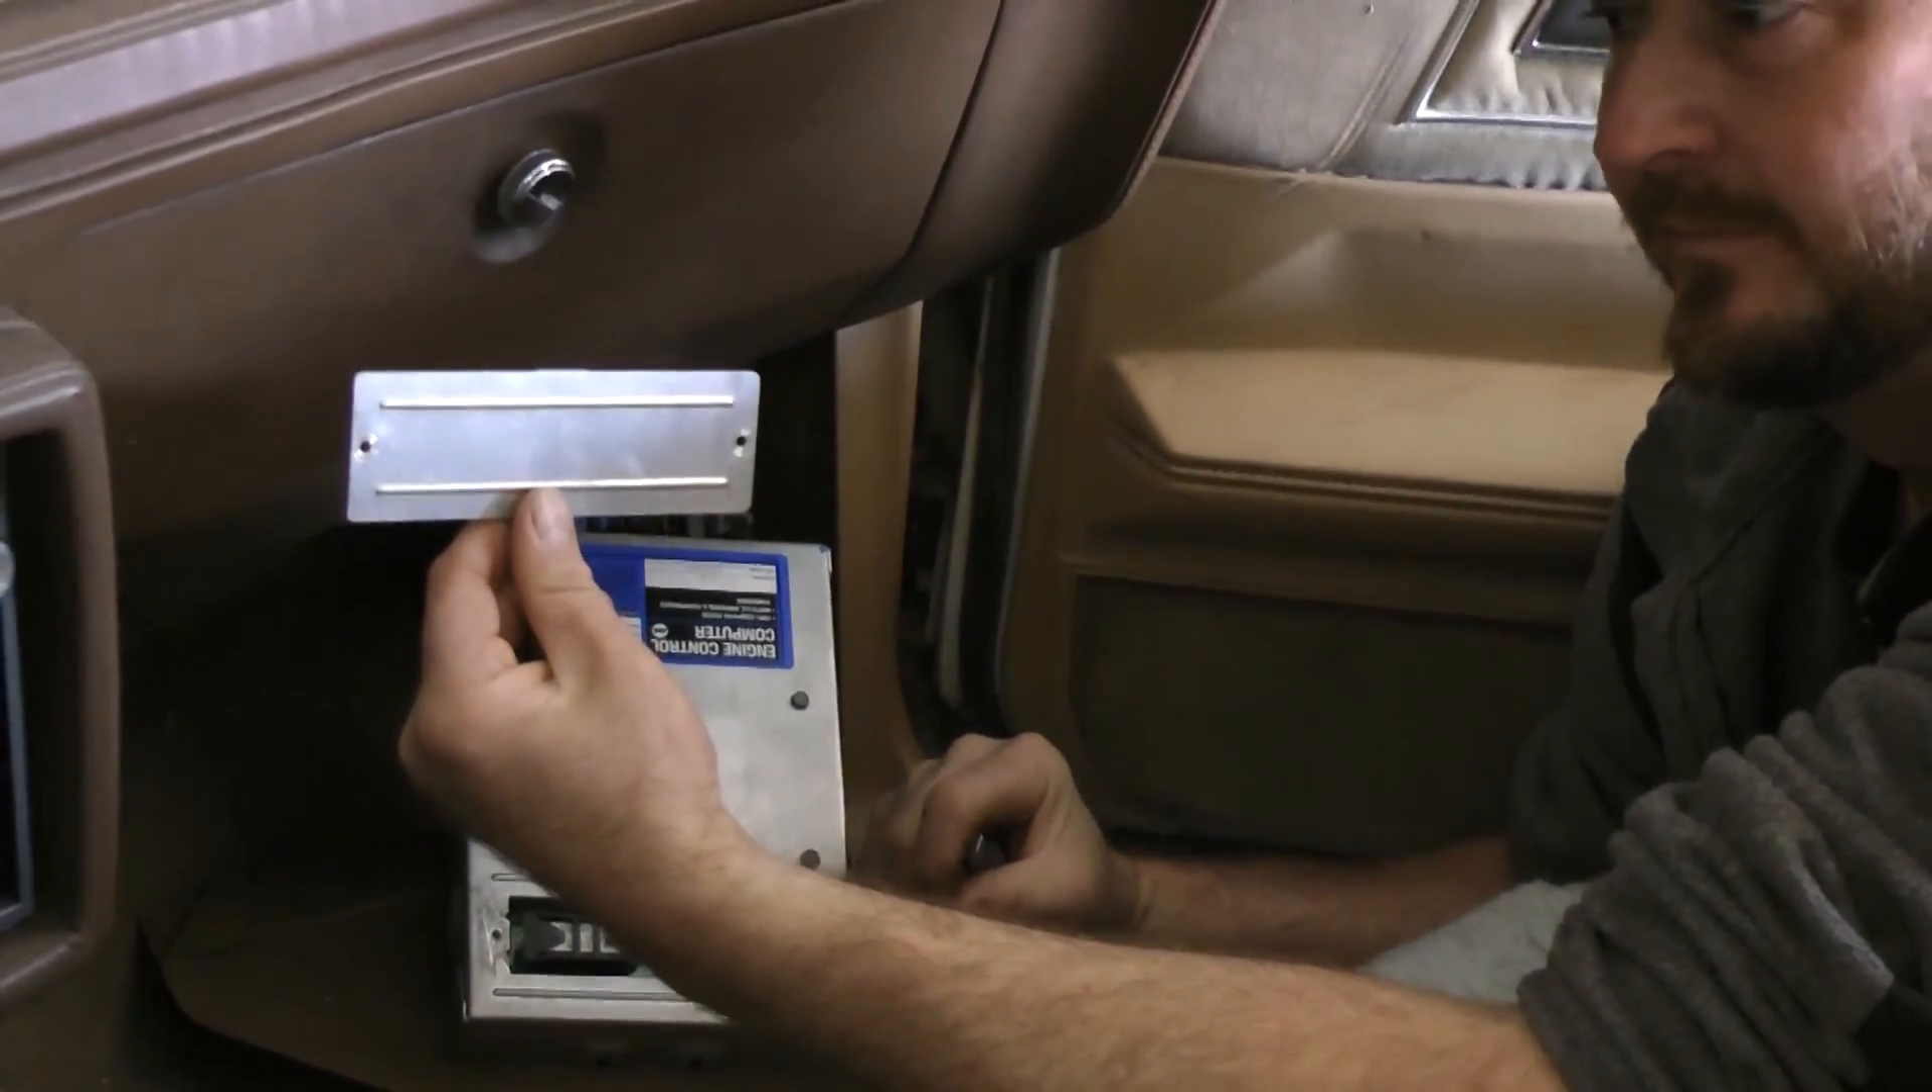All right we now have the access panel off of the computer panel.